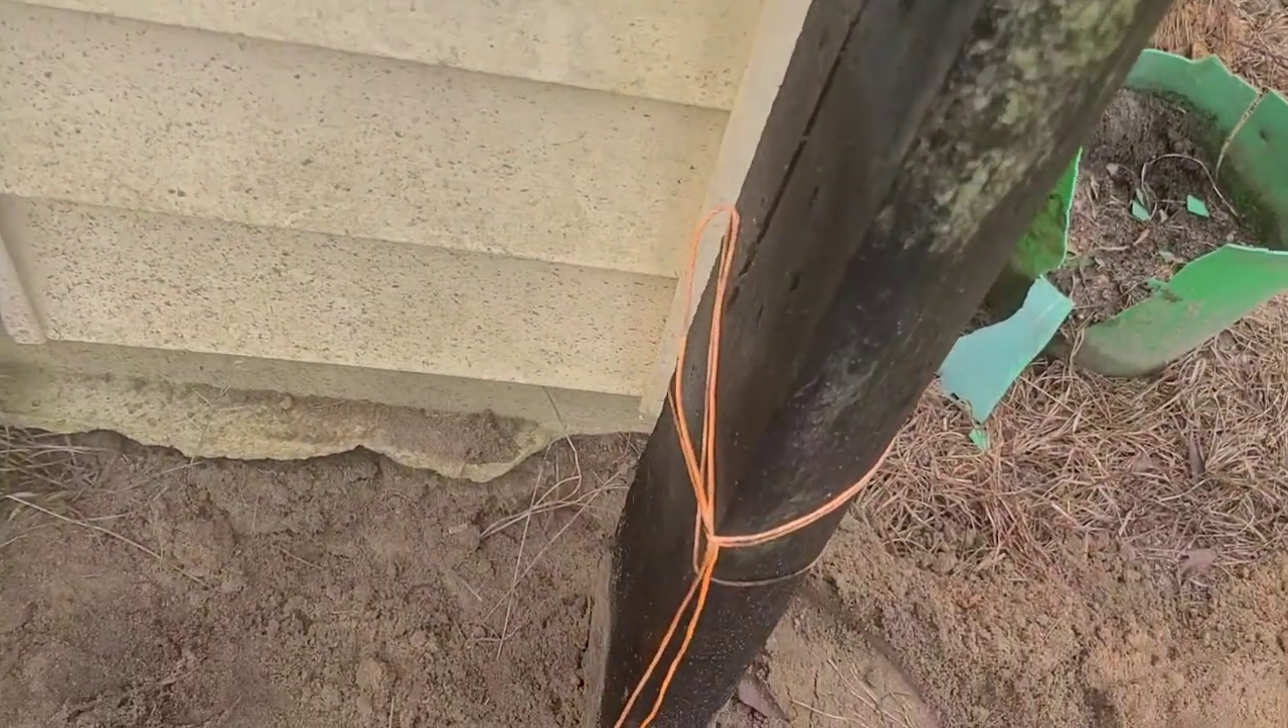So we've got our first post in here. Tied our string off with a clove hitch and a quick release.